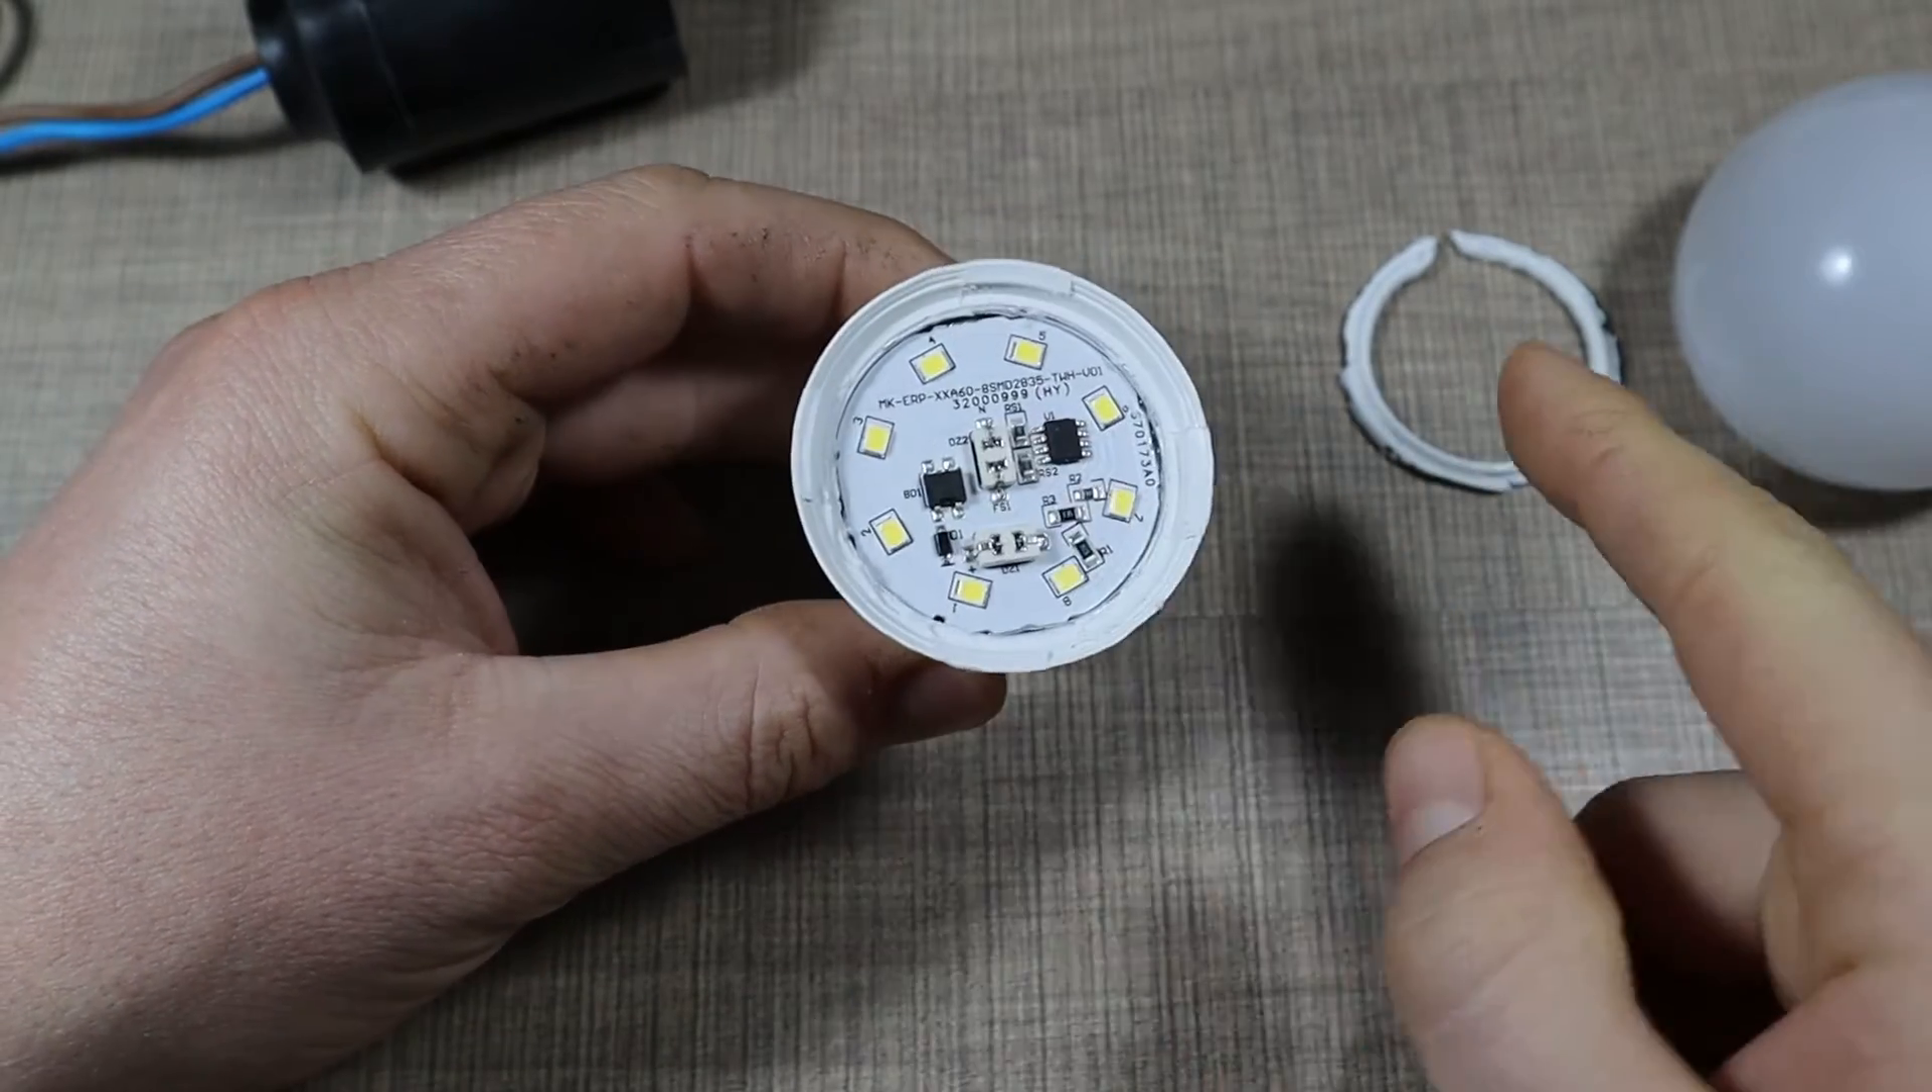And here is the bulb taken apart.